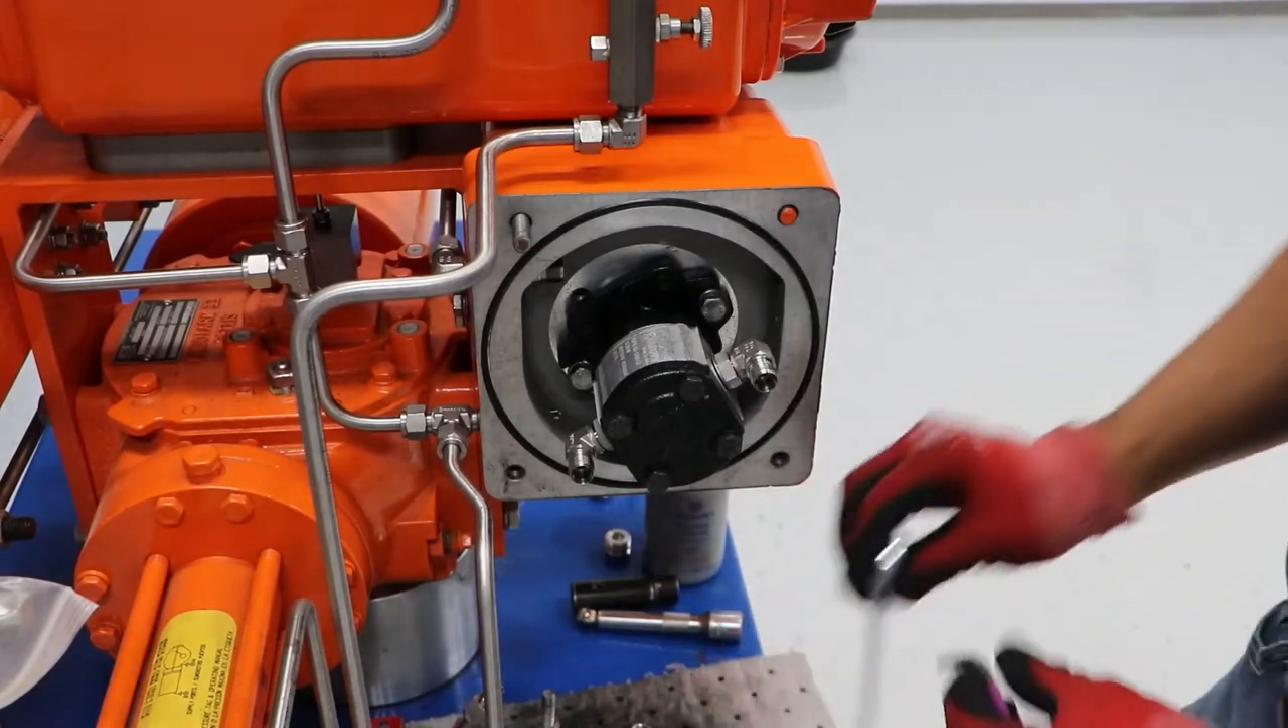Now our pump is in place.